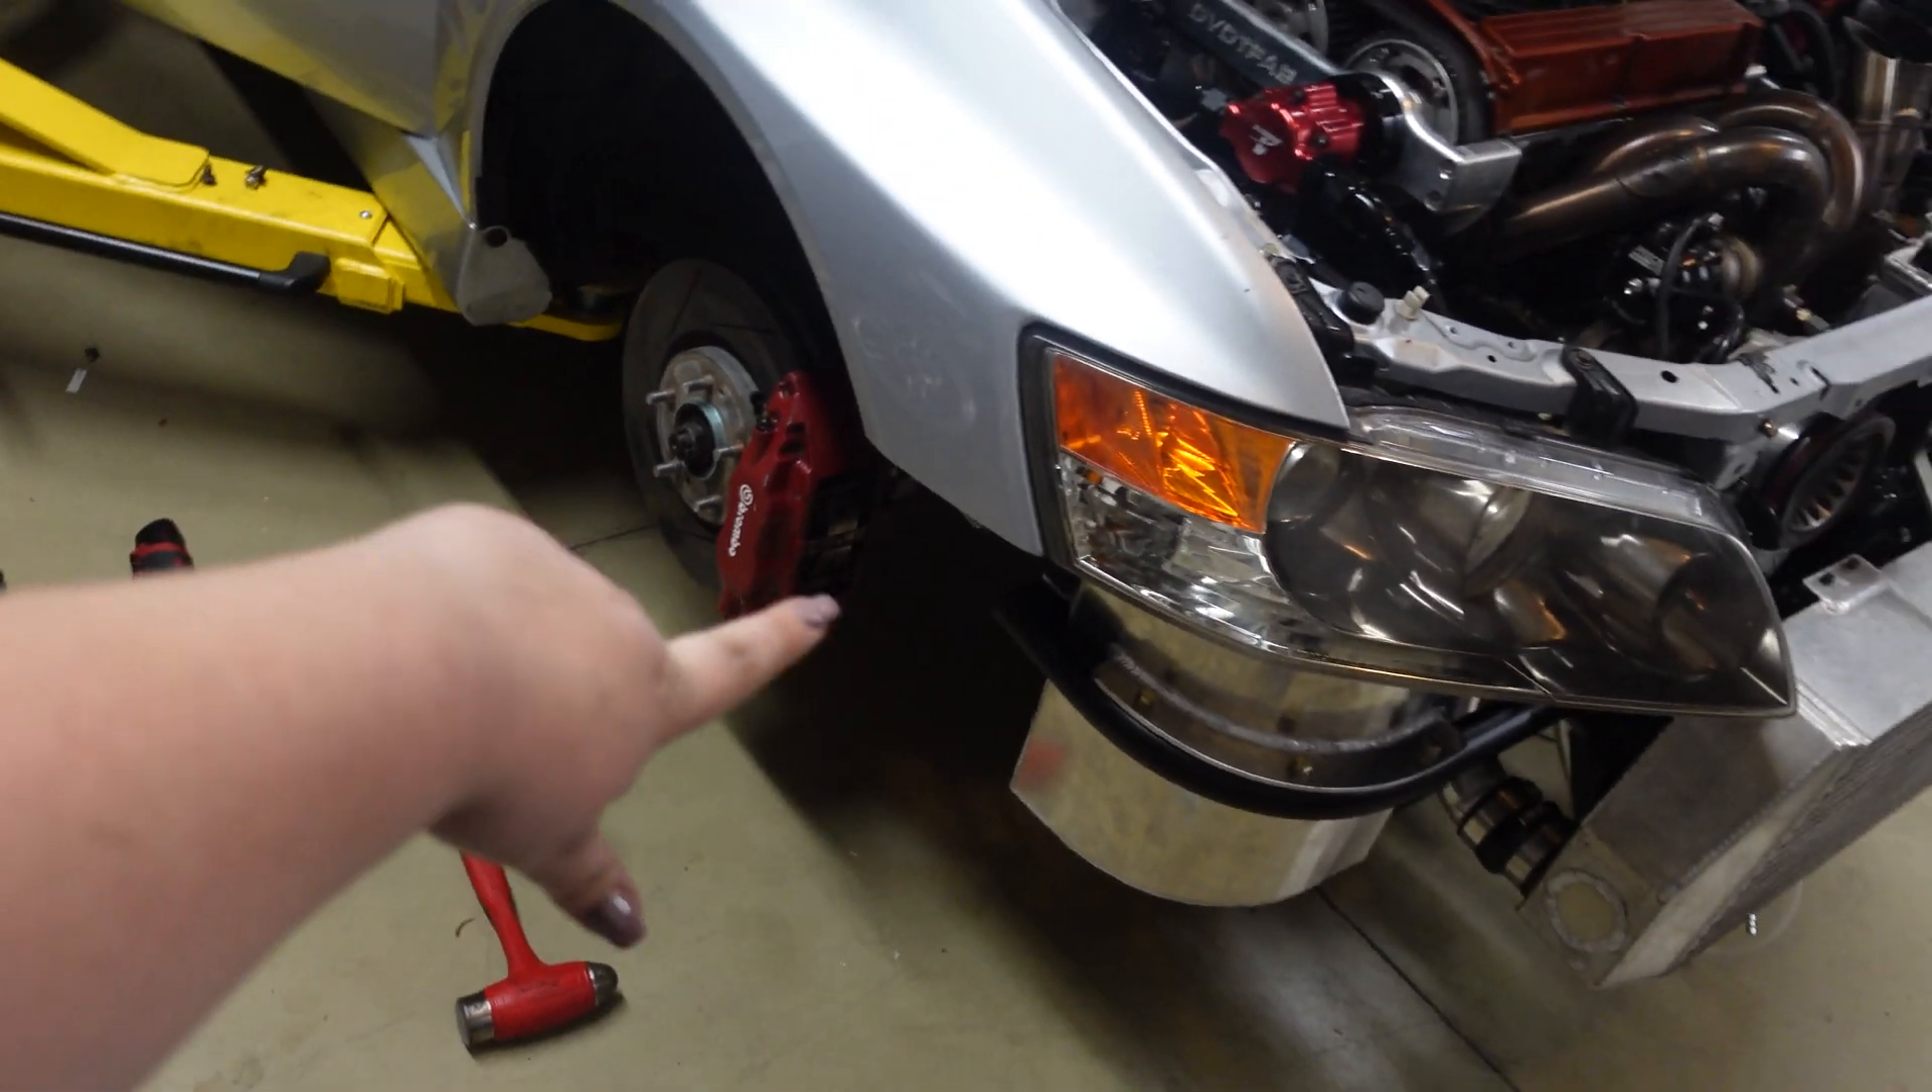We don't have the wheels on or anything.